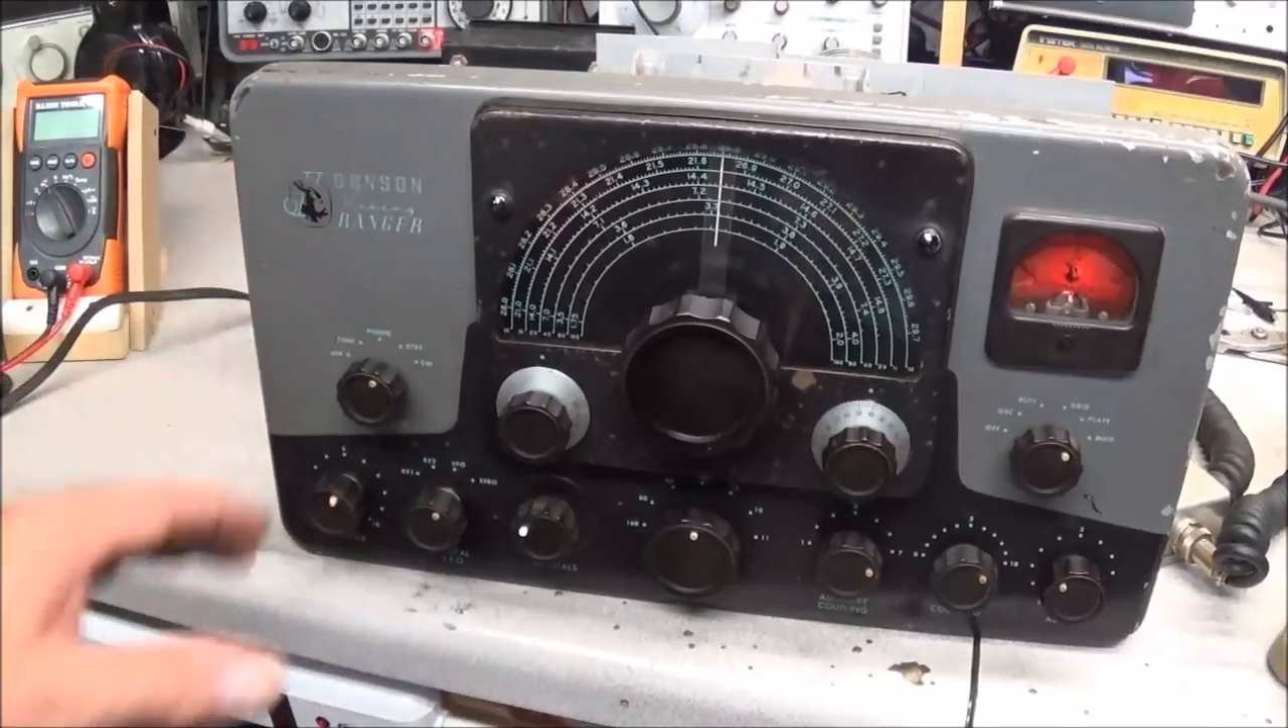As you can see, the radio's pretty much back together.